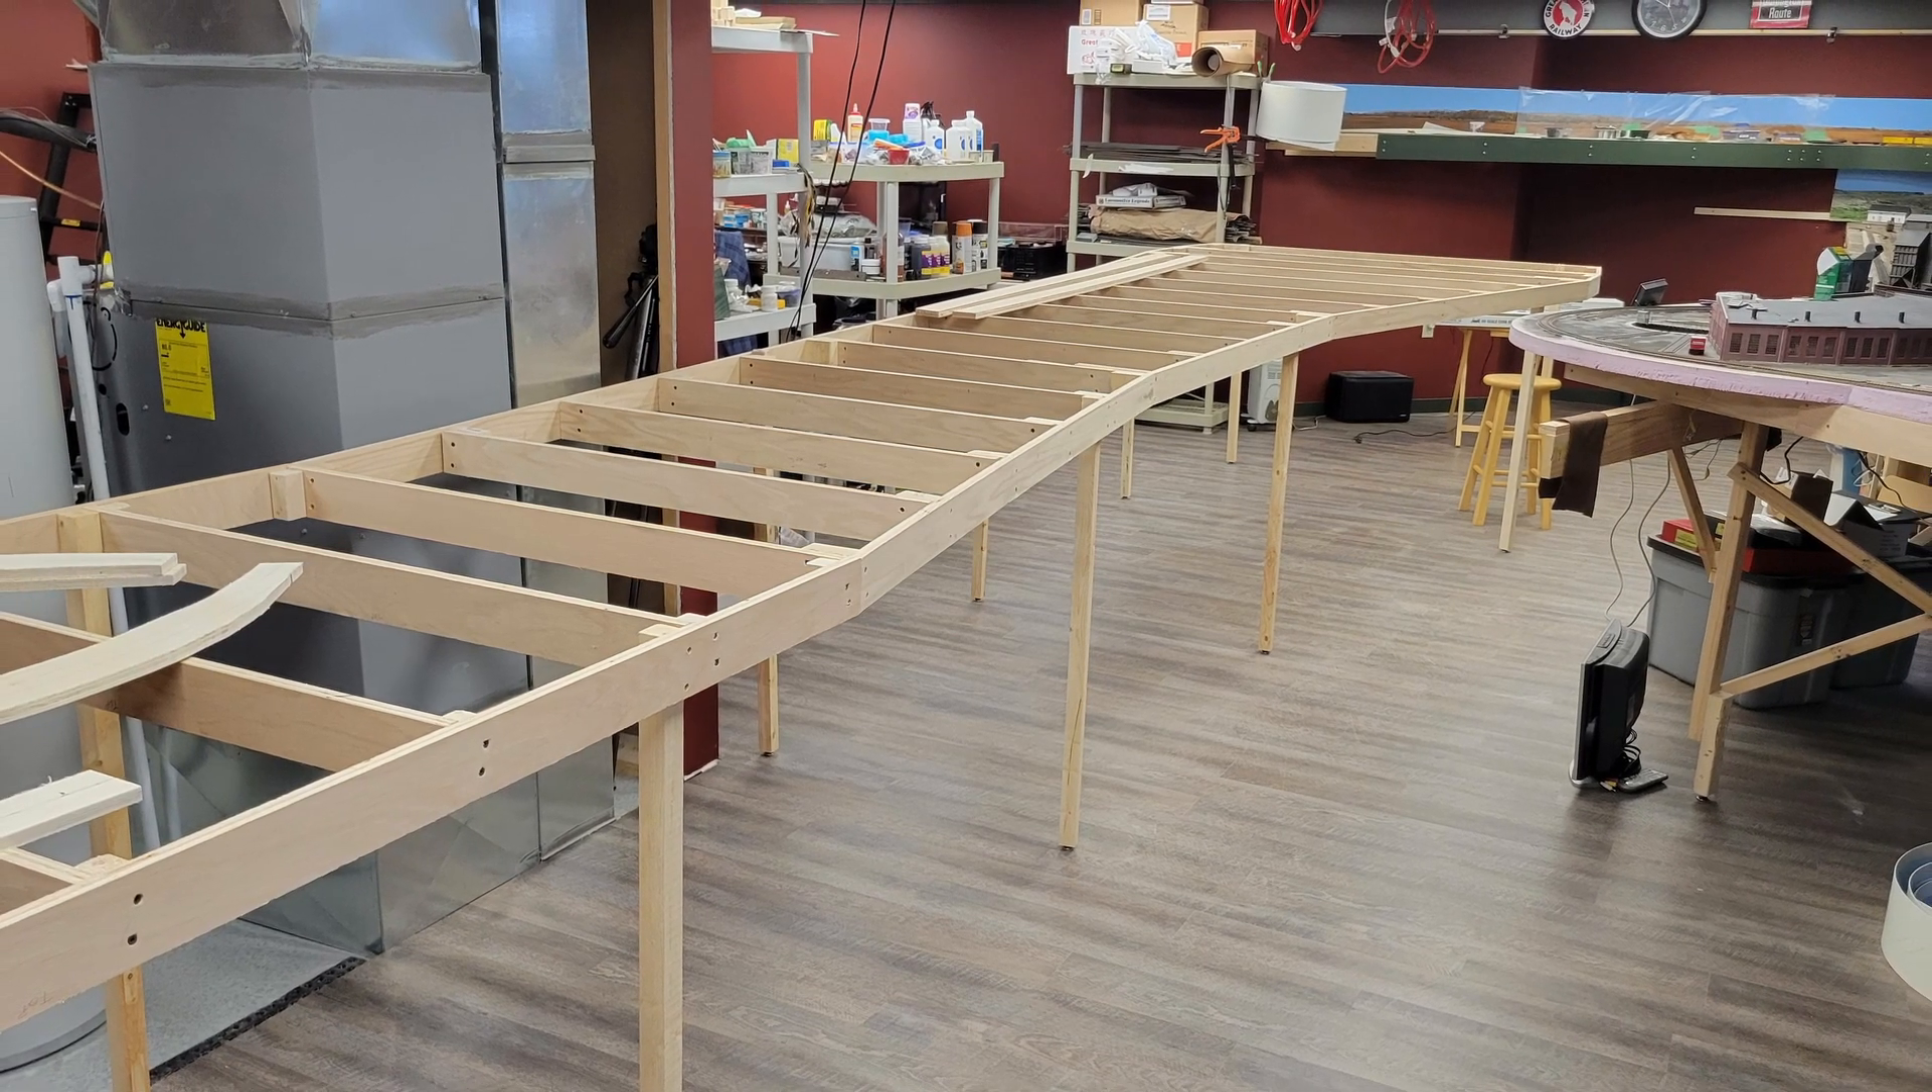Four days later I had the peninsula bench work complete except for cross bracing on the legs.